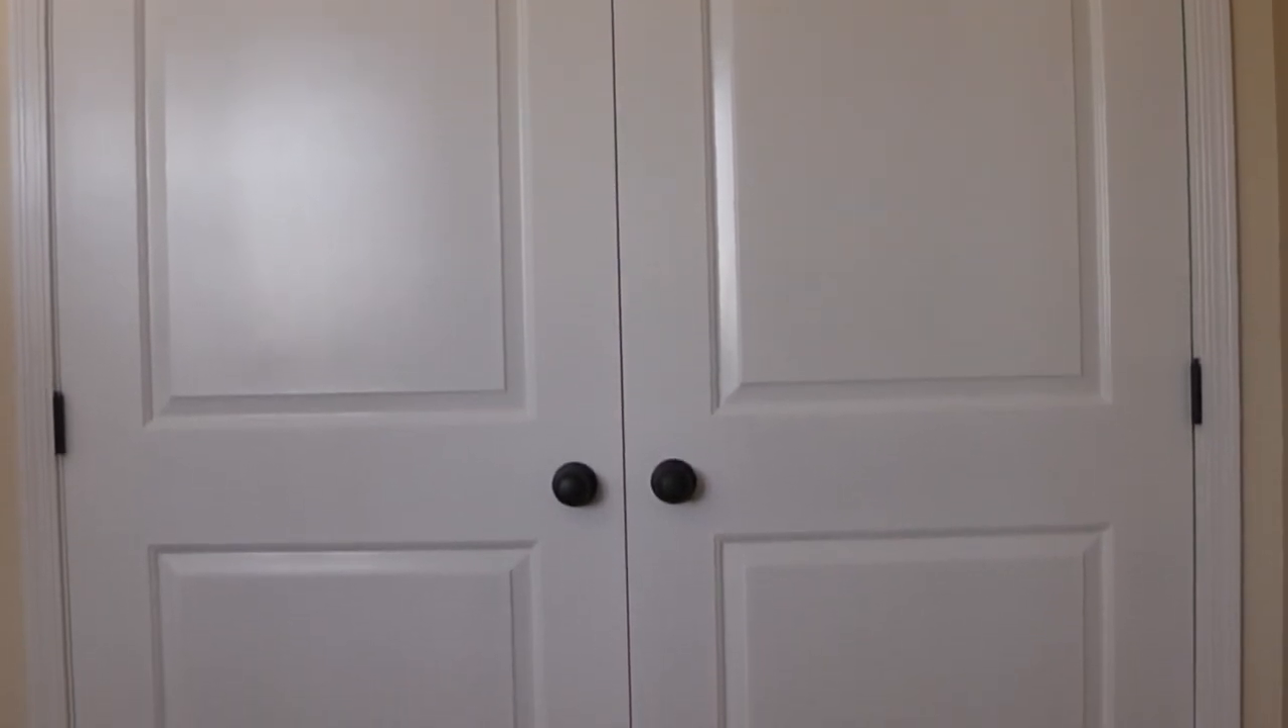The finished product. Casings up. Doors are painted. The dummy doorknobs are on.